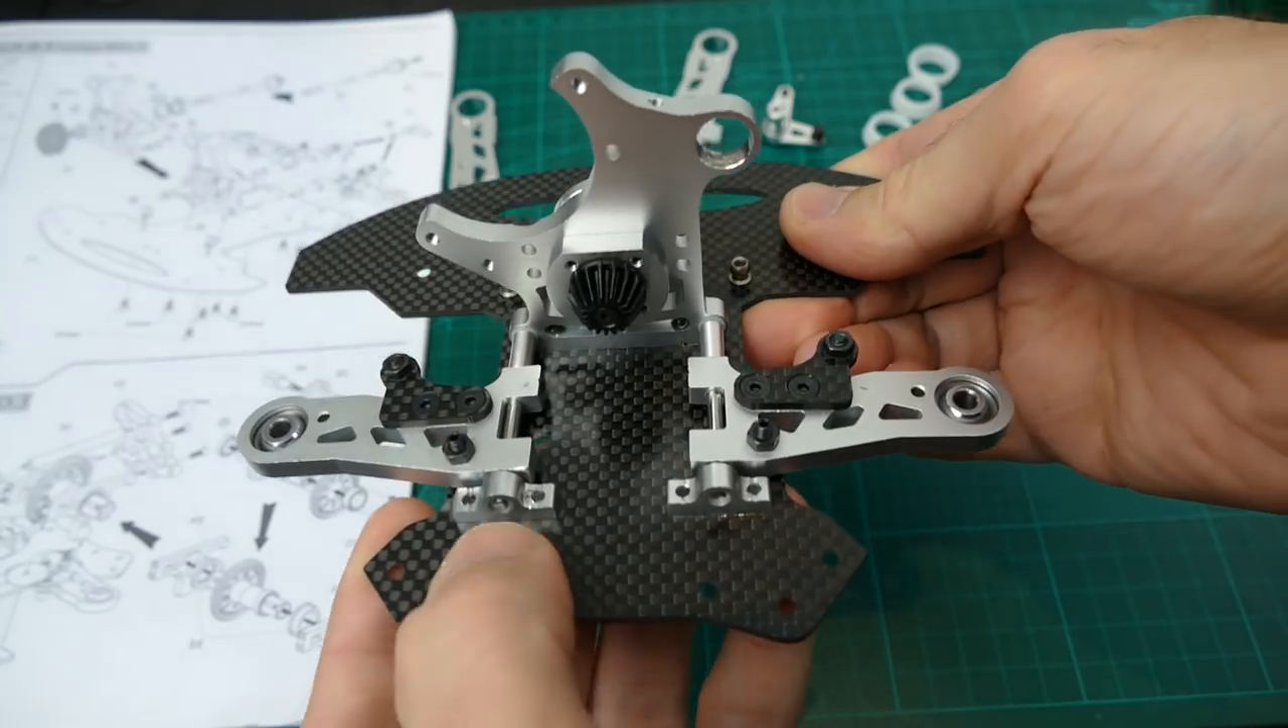And there we have step five done. Left and right suspension arms are on. Everything seems to be in where it should.